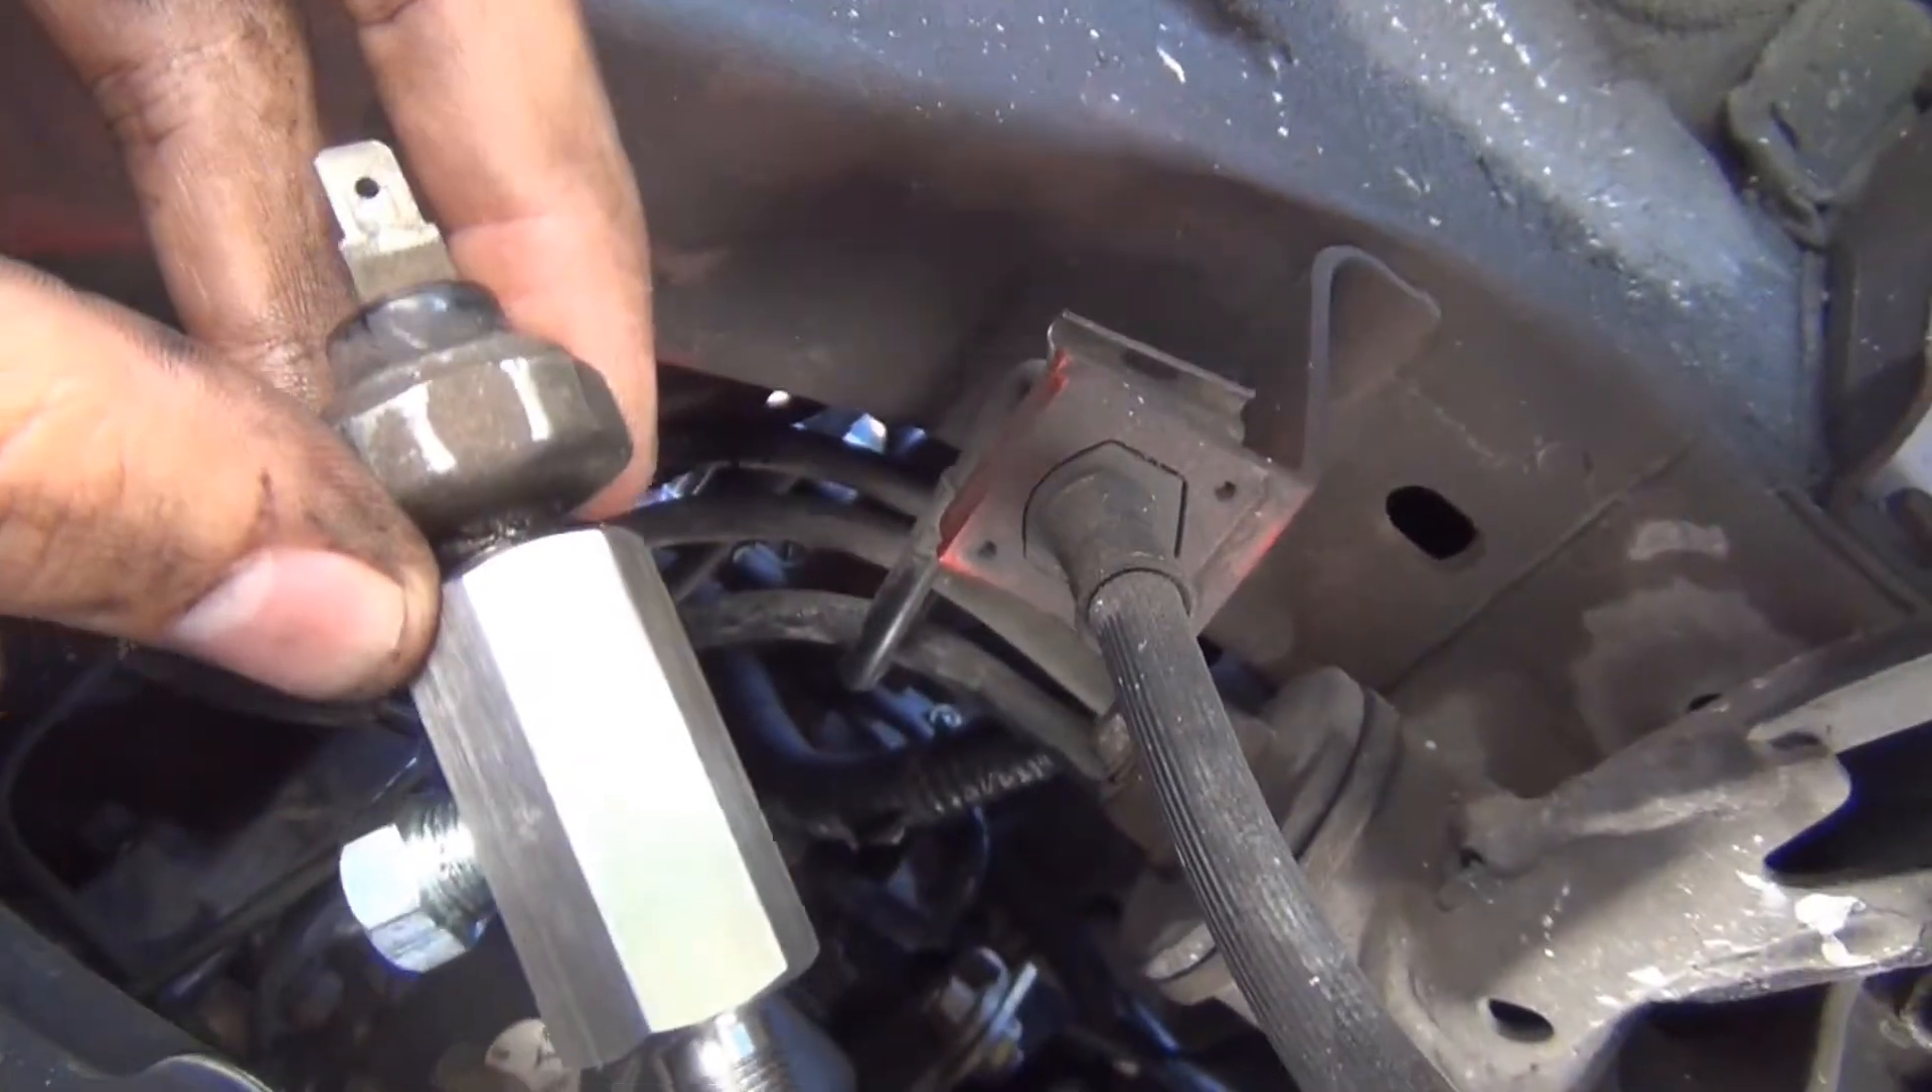Now we have the oil pressure sensor on the tee.